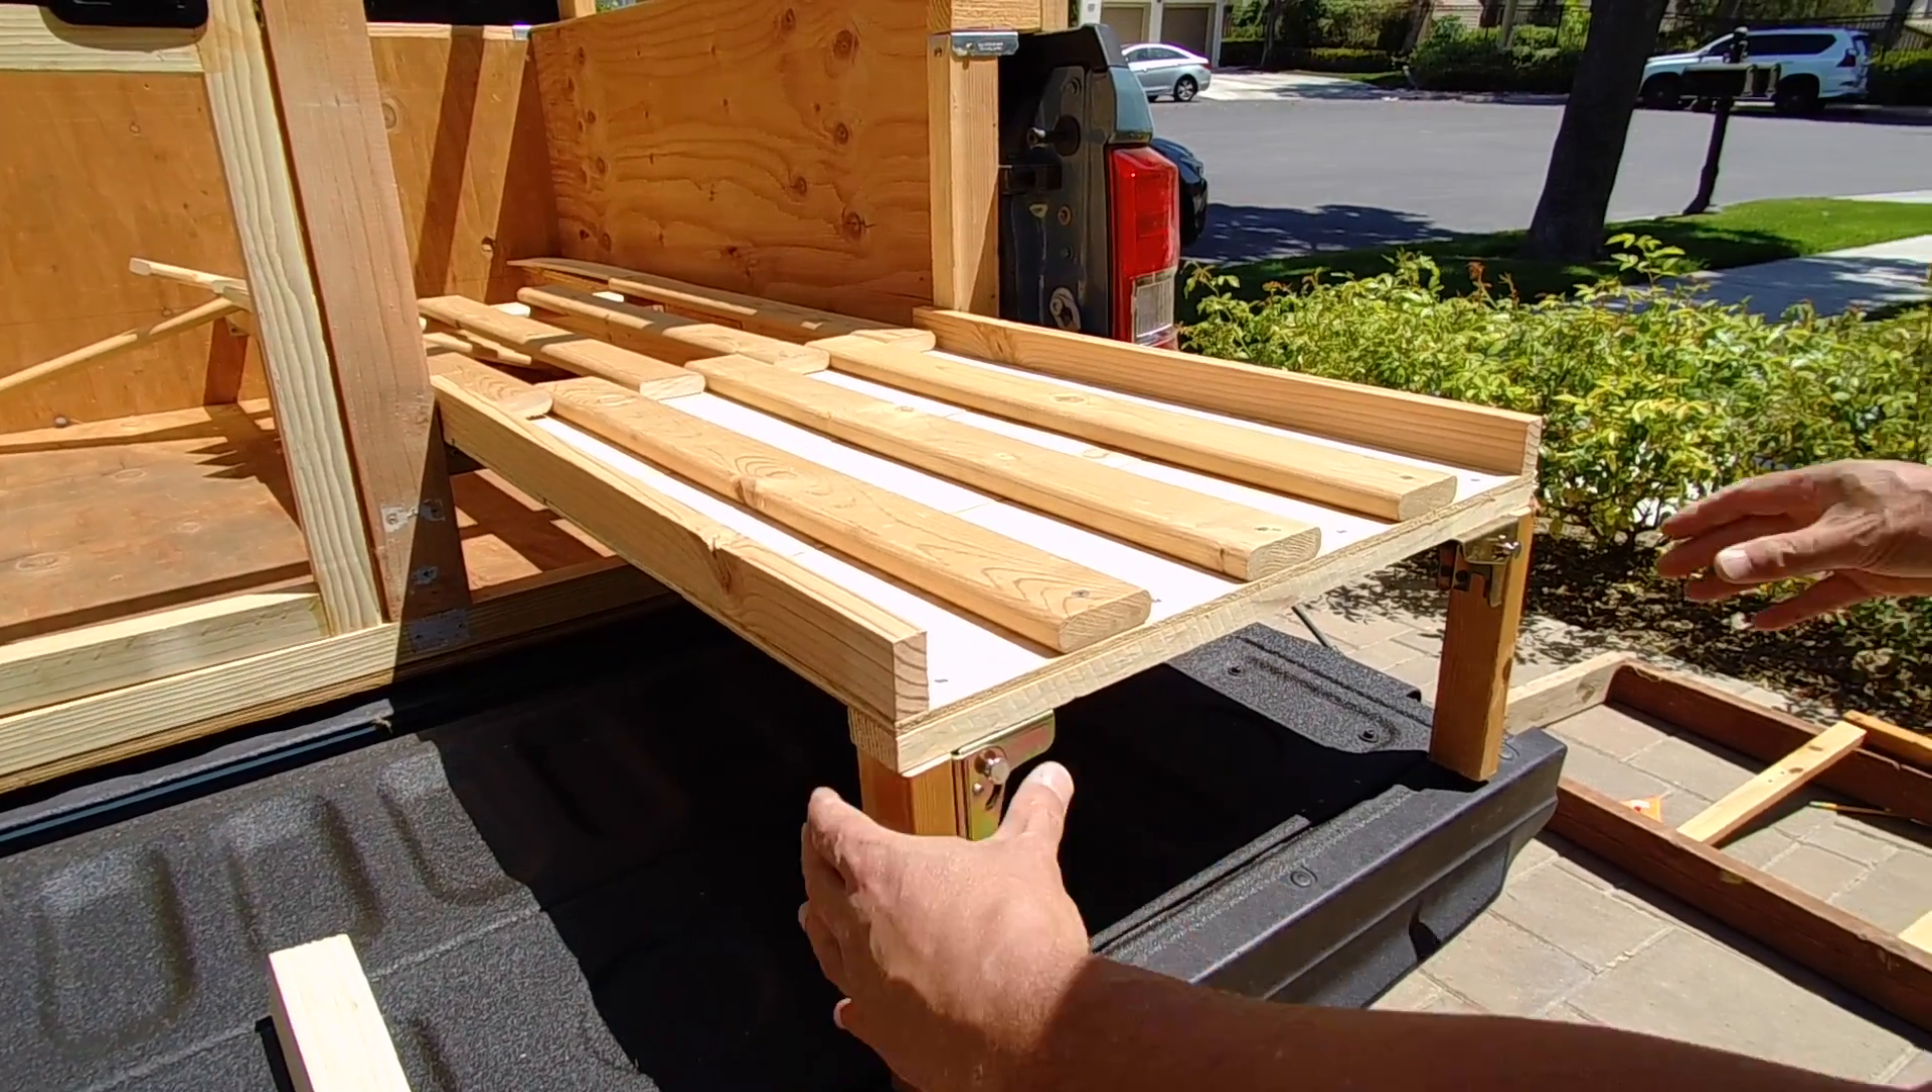I added the legs, and I put in these hinges here.